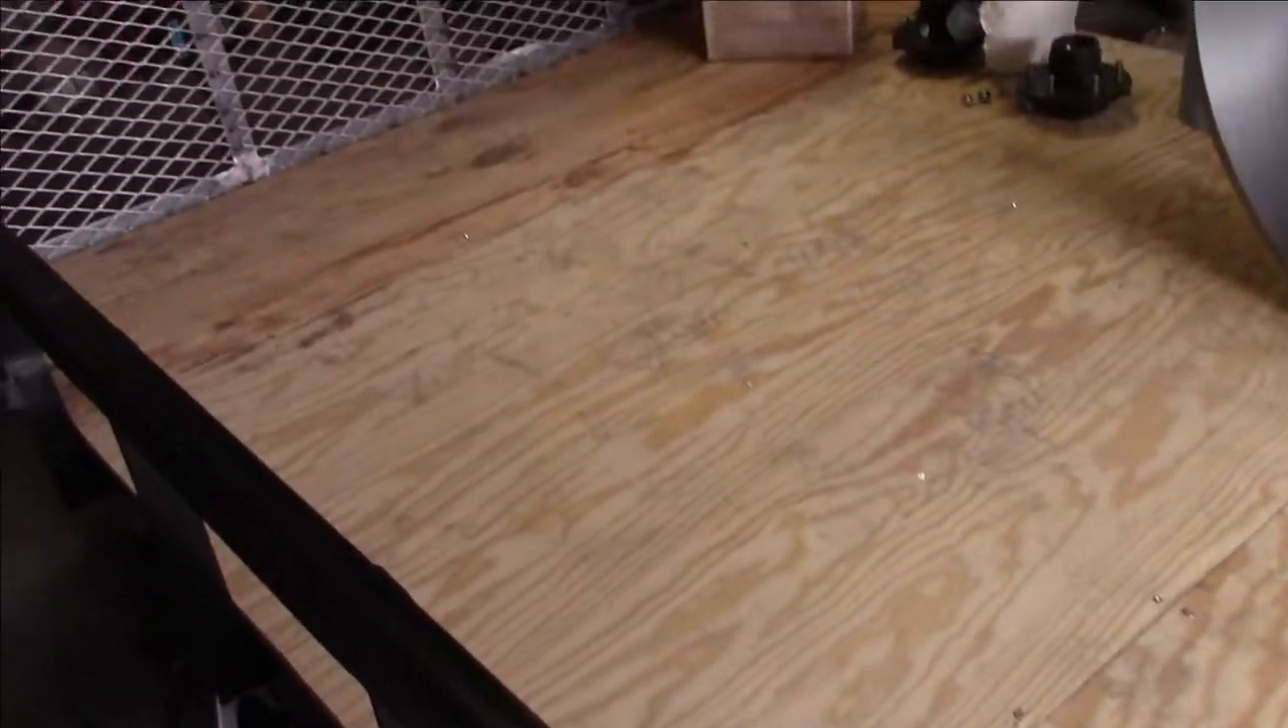We finished attaching the decking so the decking looks to be pretty good.